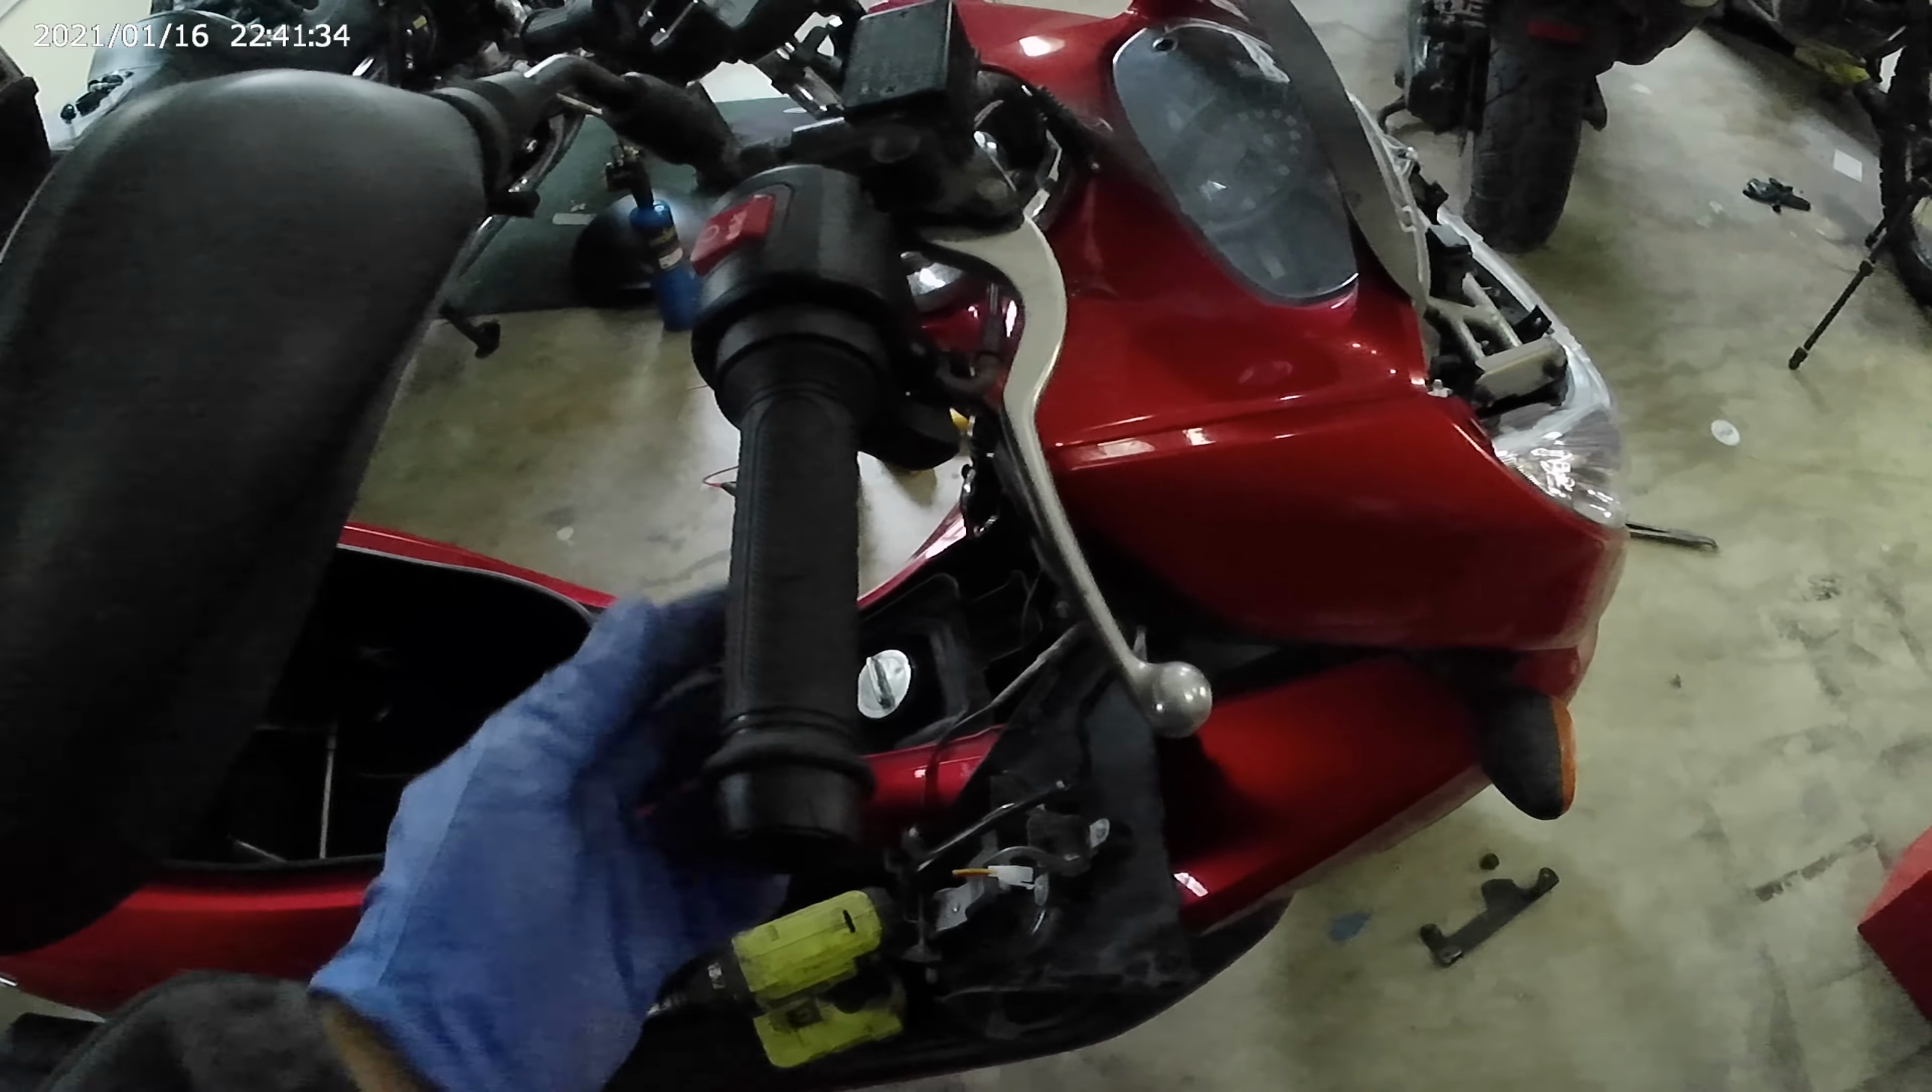I got the heater grips on there.